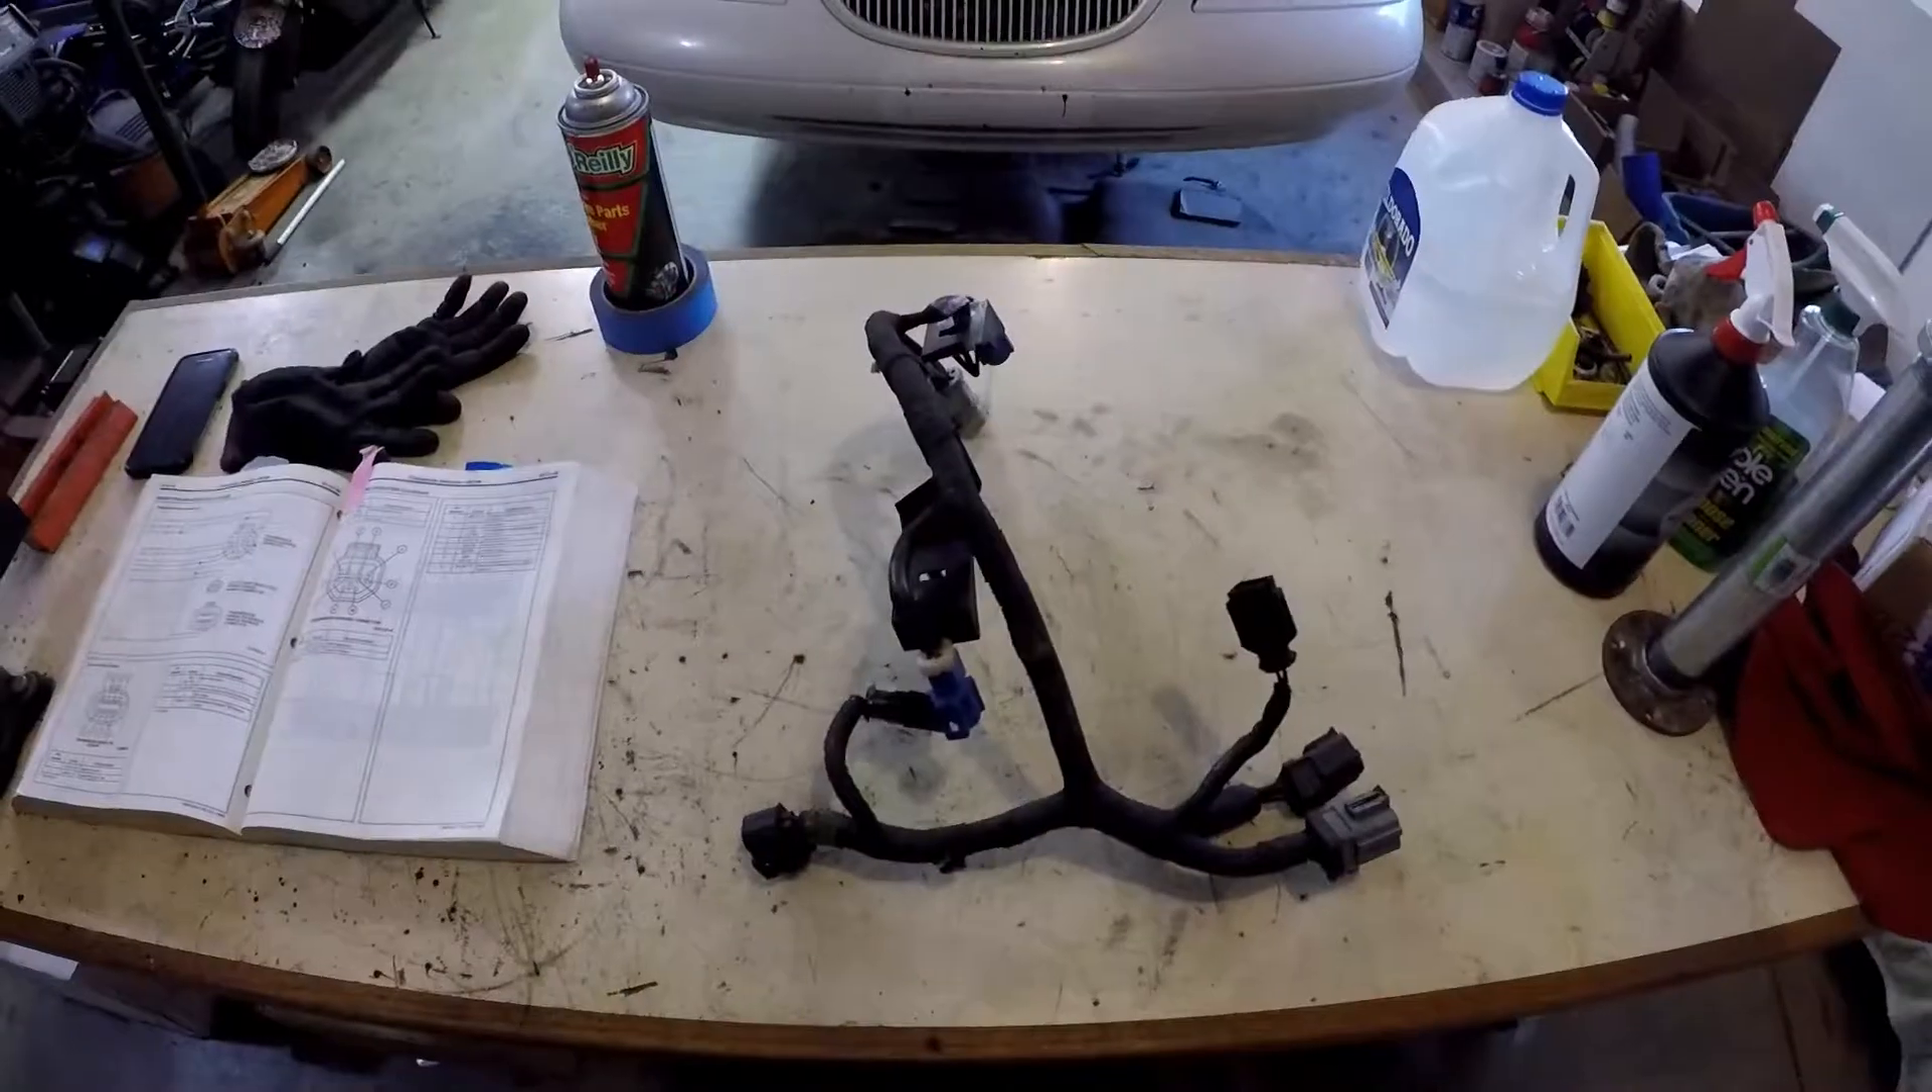All right so we got the harness pulled off the transmission here.